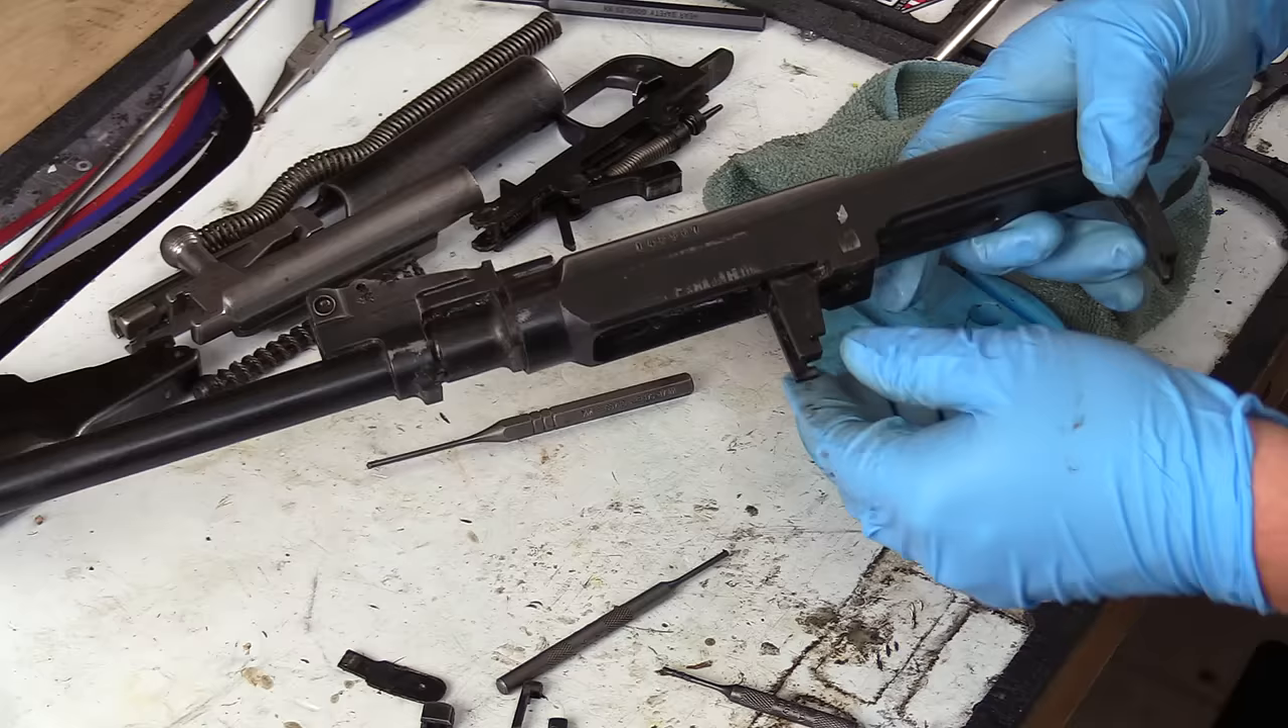This receiver is pretty dang well stripped.